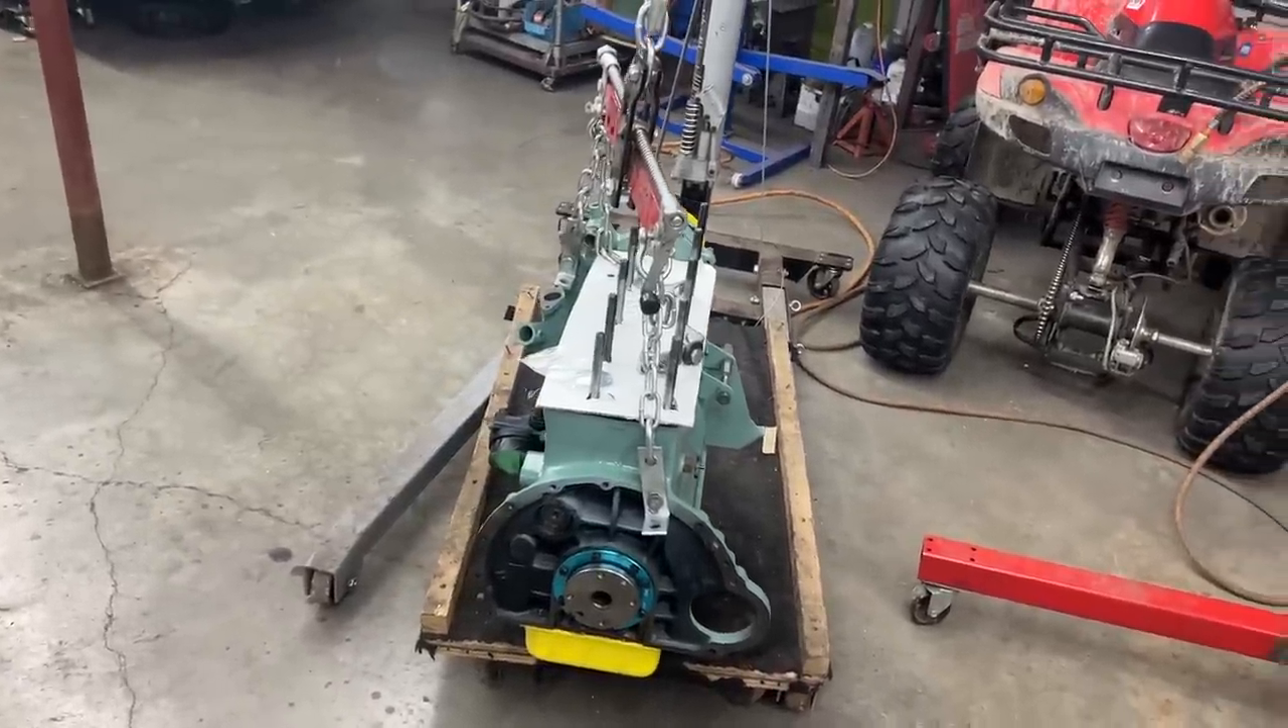Okay so we have the engine off the stand now we have it on this cart where we're going to assemble it with the transmission but before that we need to deal with some stuff here in the back.